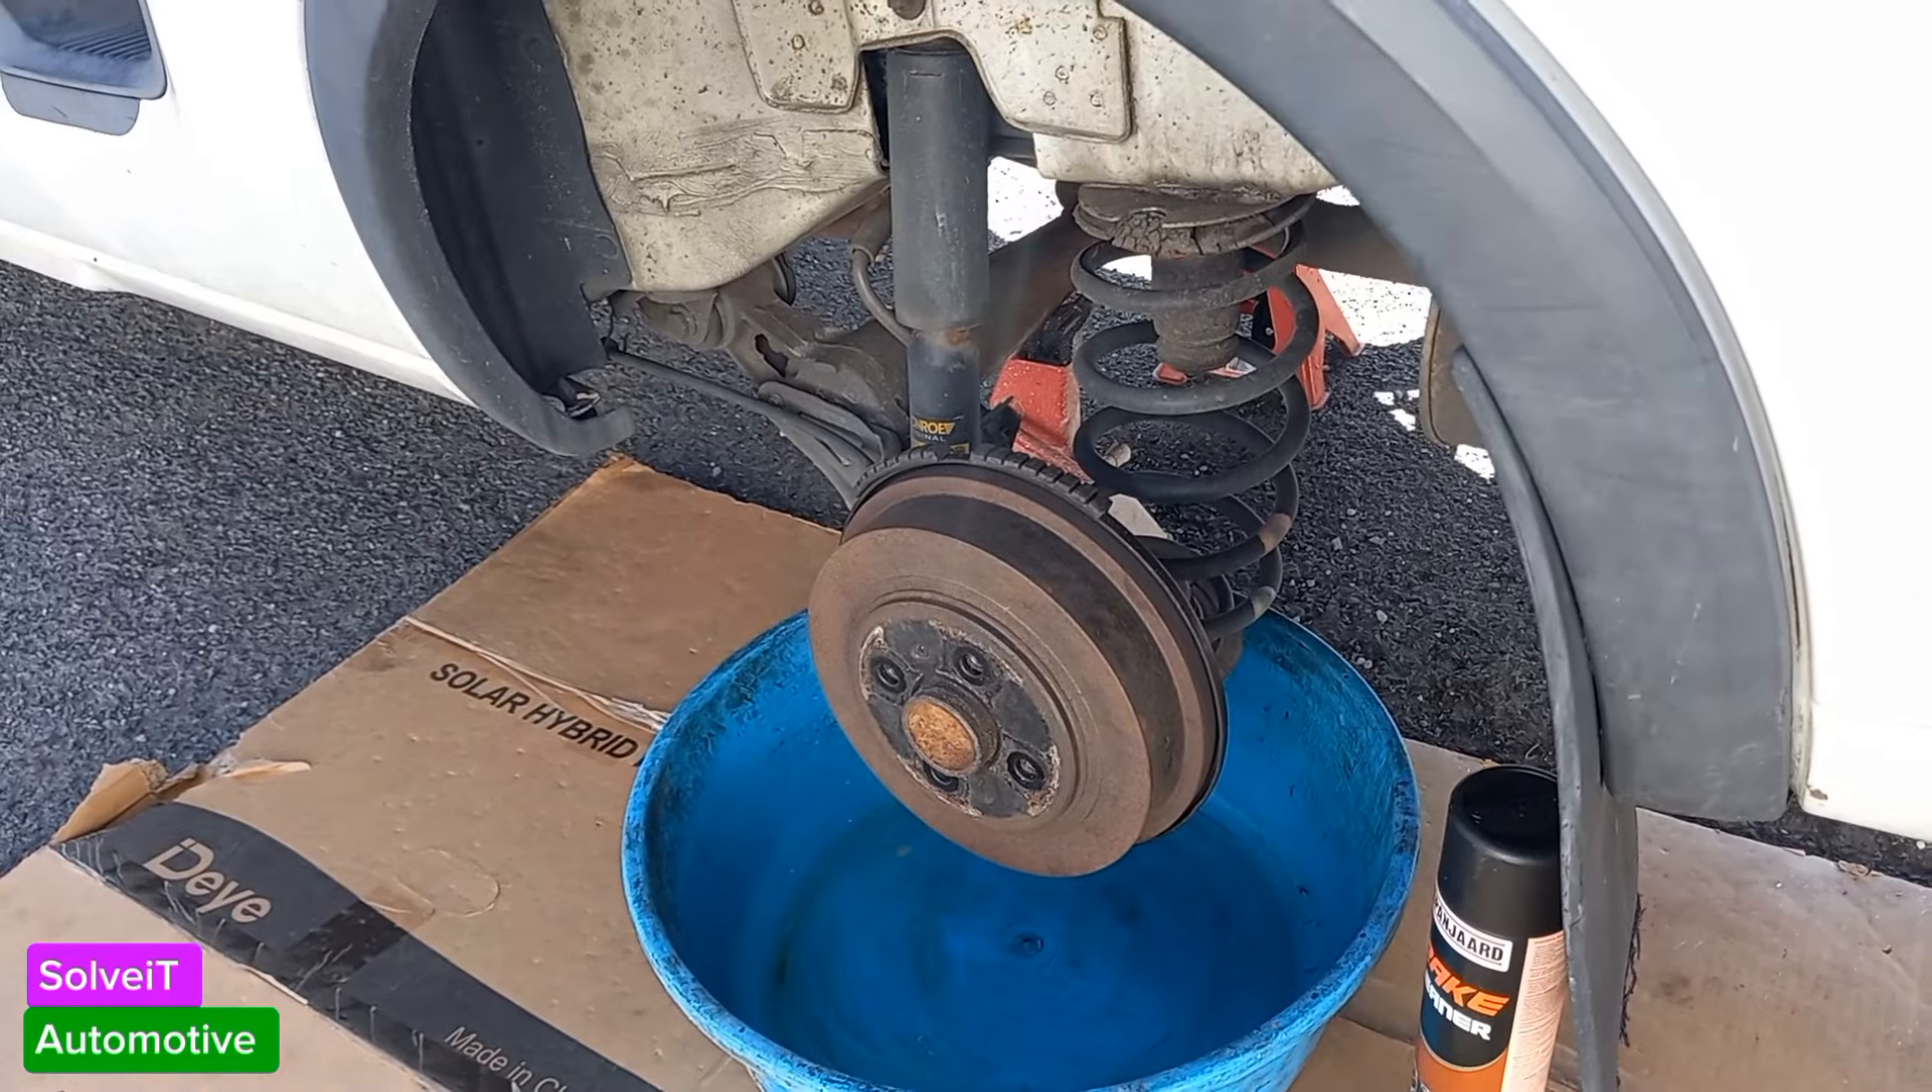But now what we have to remember is that we don't have the wheels on. Wheels add a lot of weight to the actual drum itself.